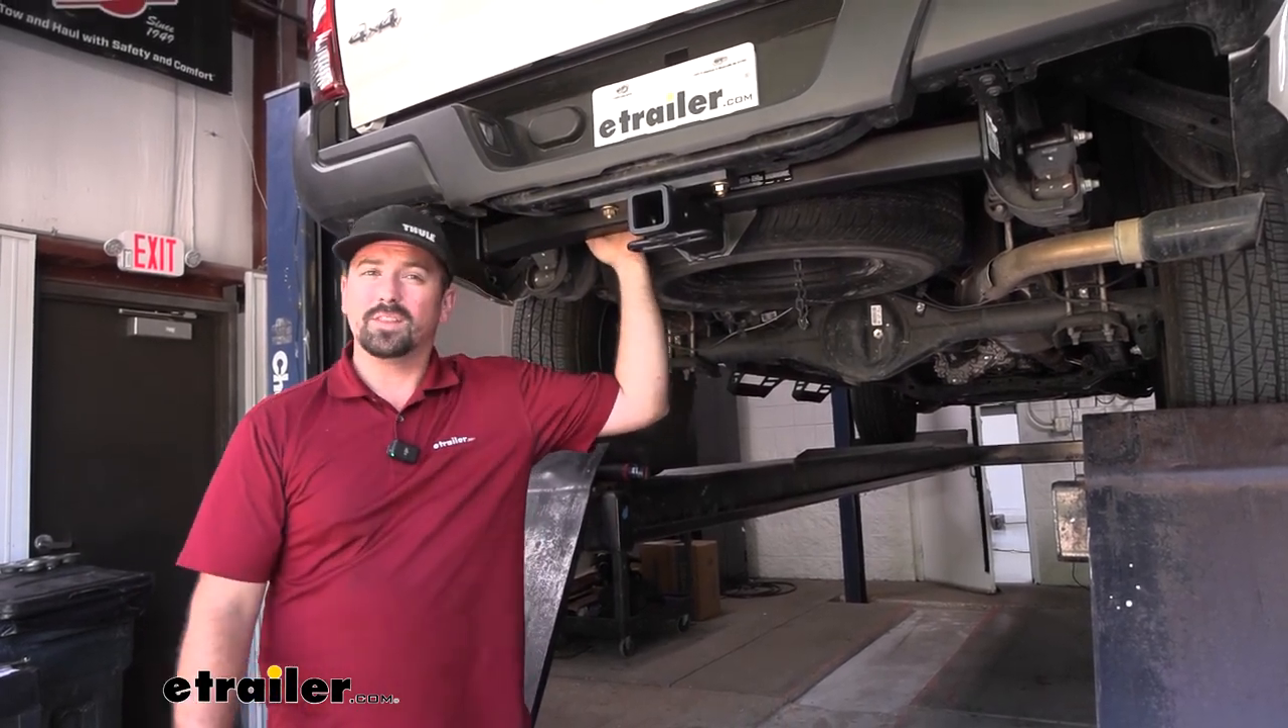Now with all of our hardware properly torqued down, your hitch is officially installed.